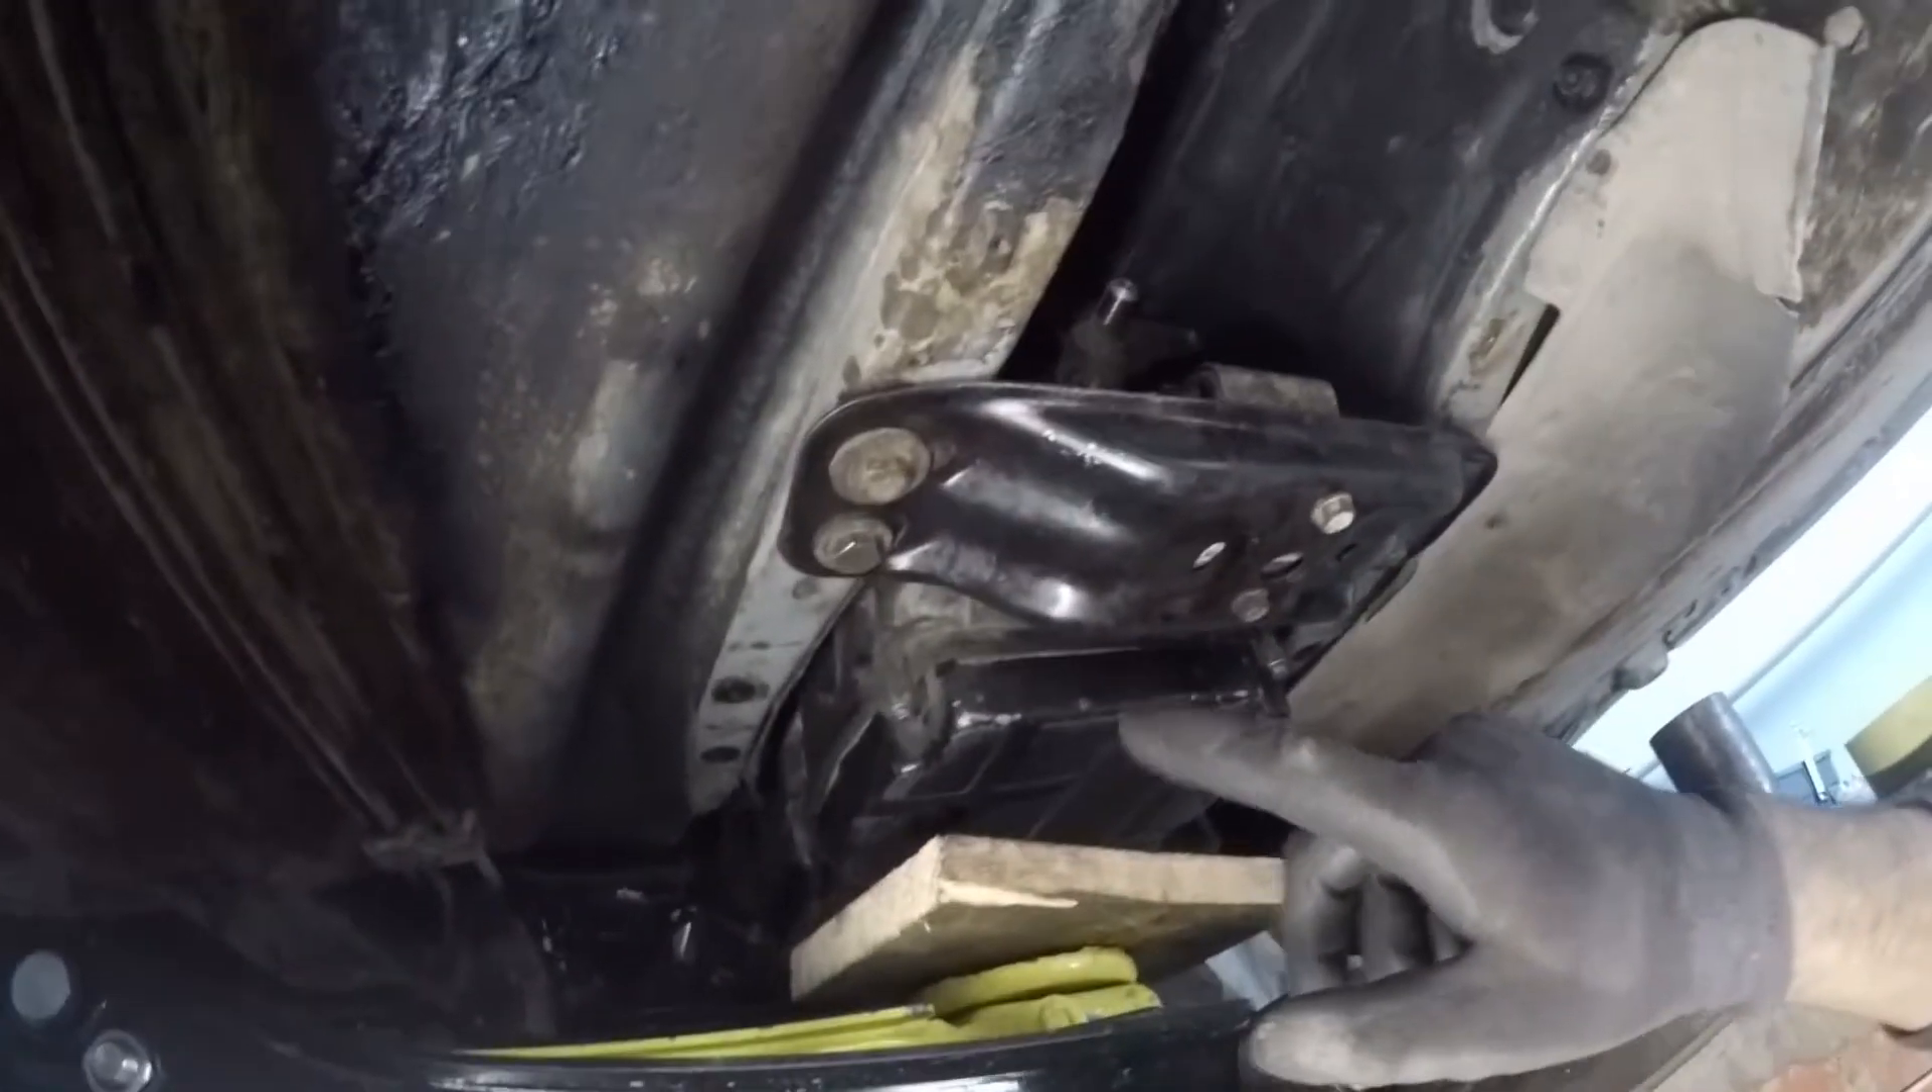All right so the transmission mount is in.